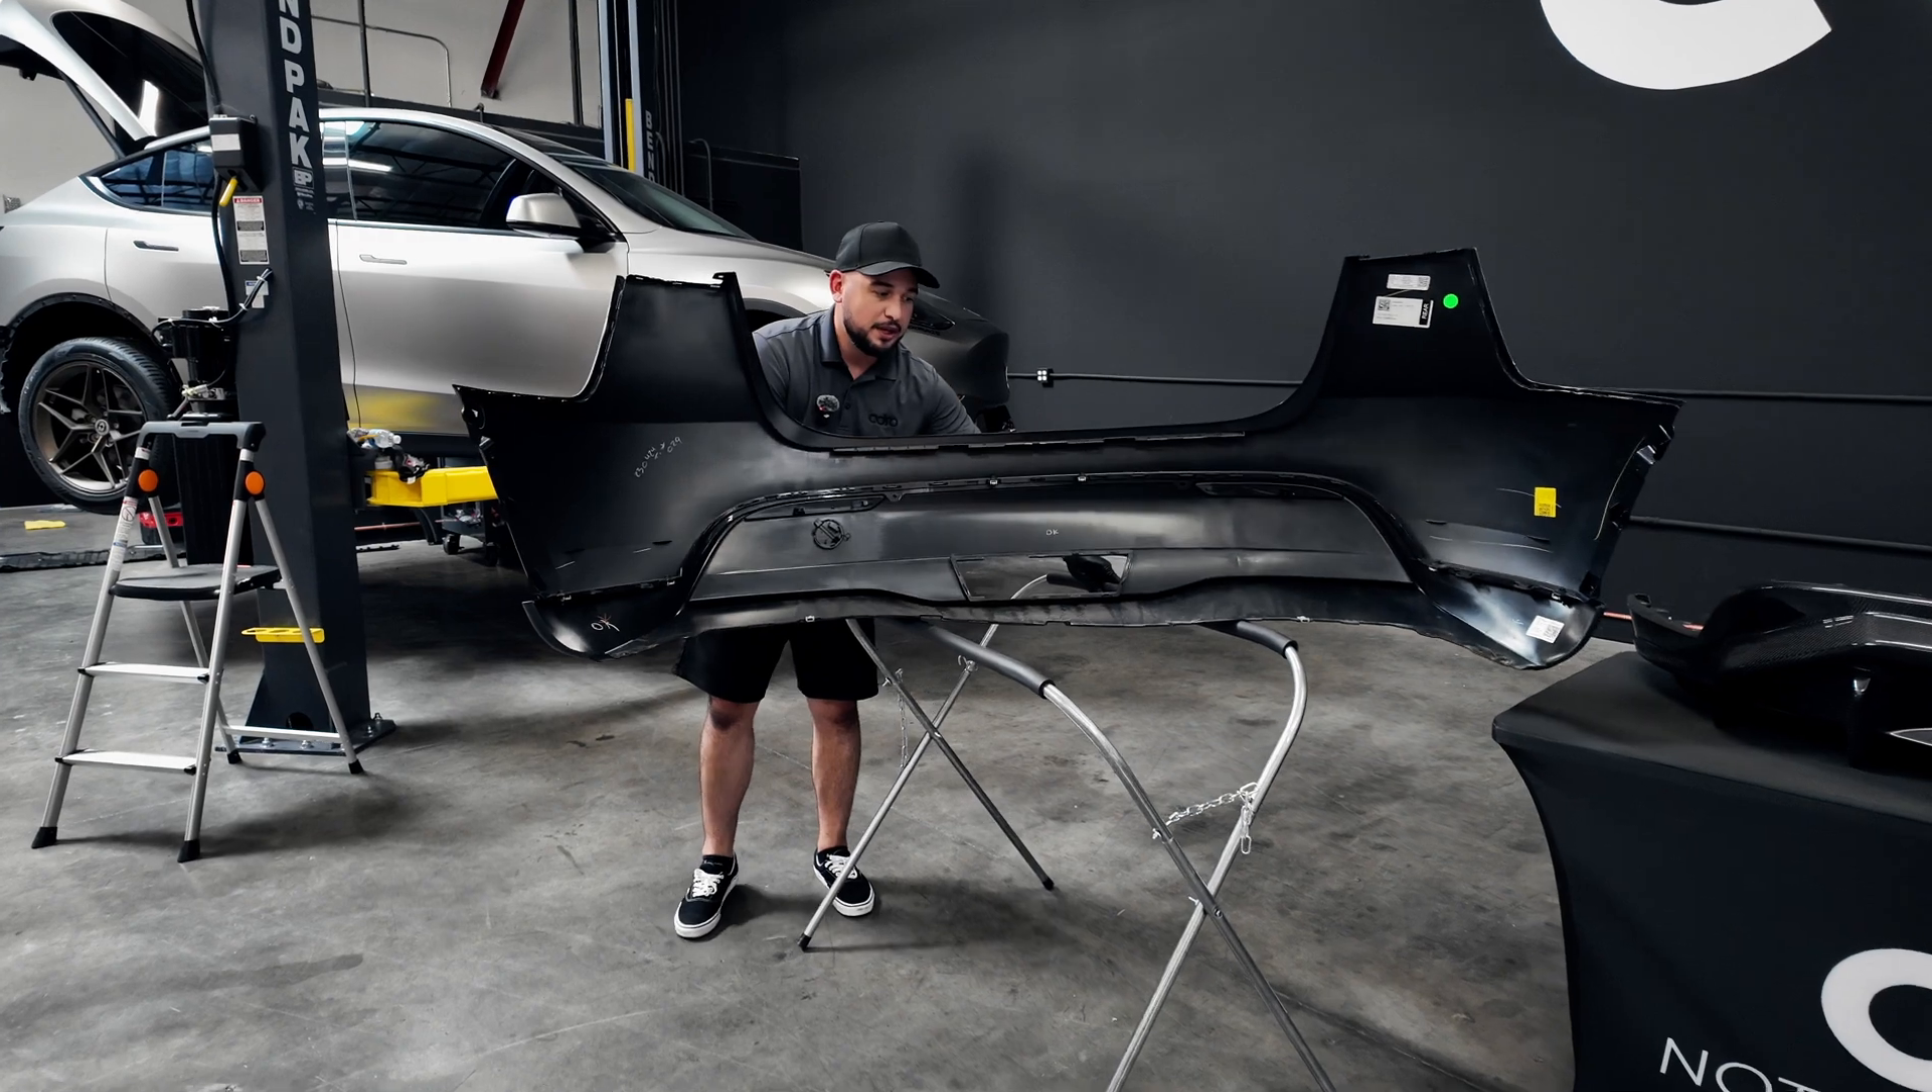So you can see here that we have the bumper off of the Tesla Model Y and that's for a few reasons.